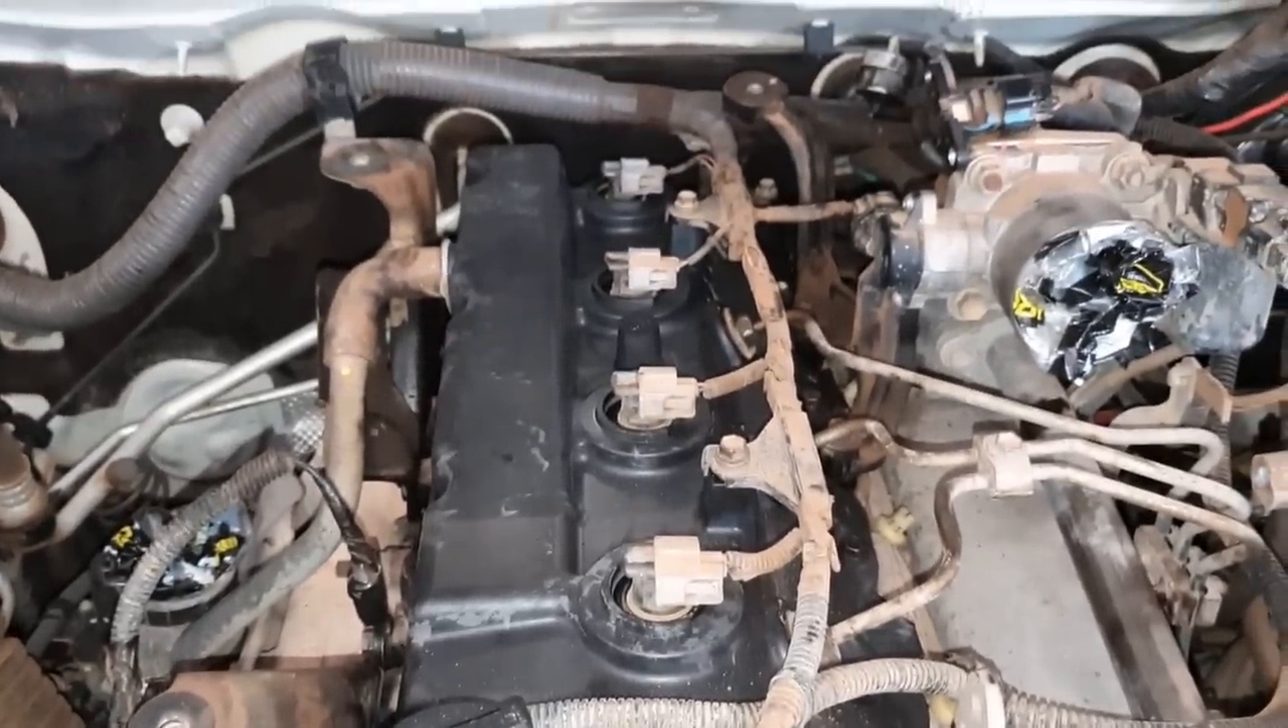A tampa de válvula Encaixada No cabeçote Moçada Olha aqui Beleza.